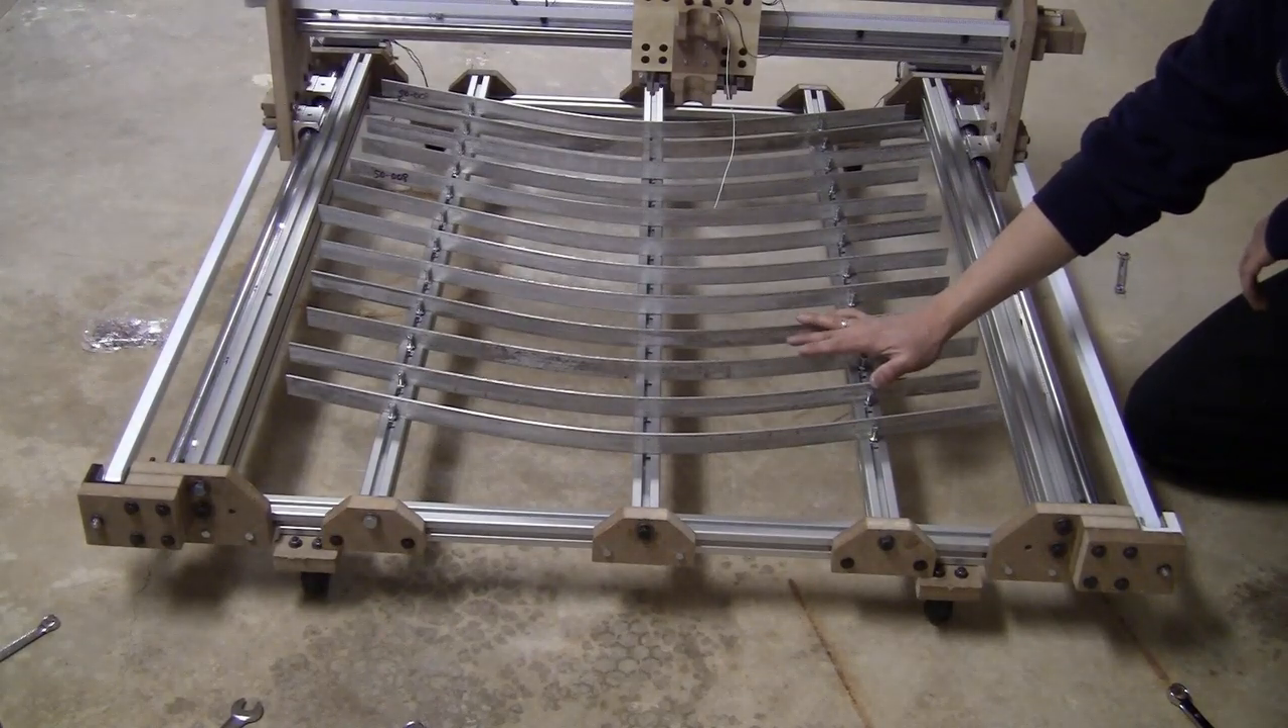As you can see that I have all the slats installed here.